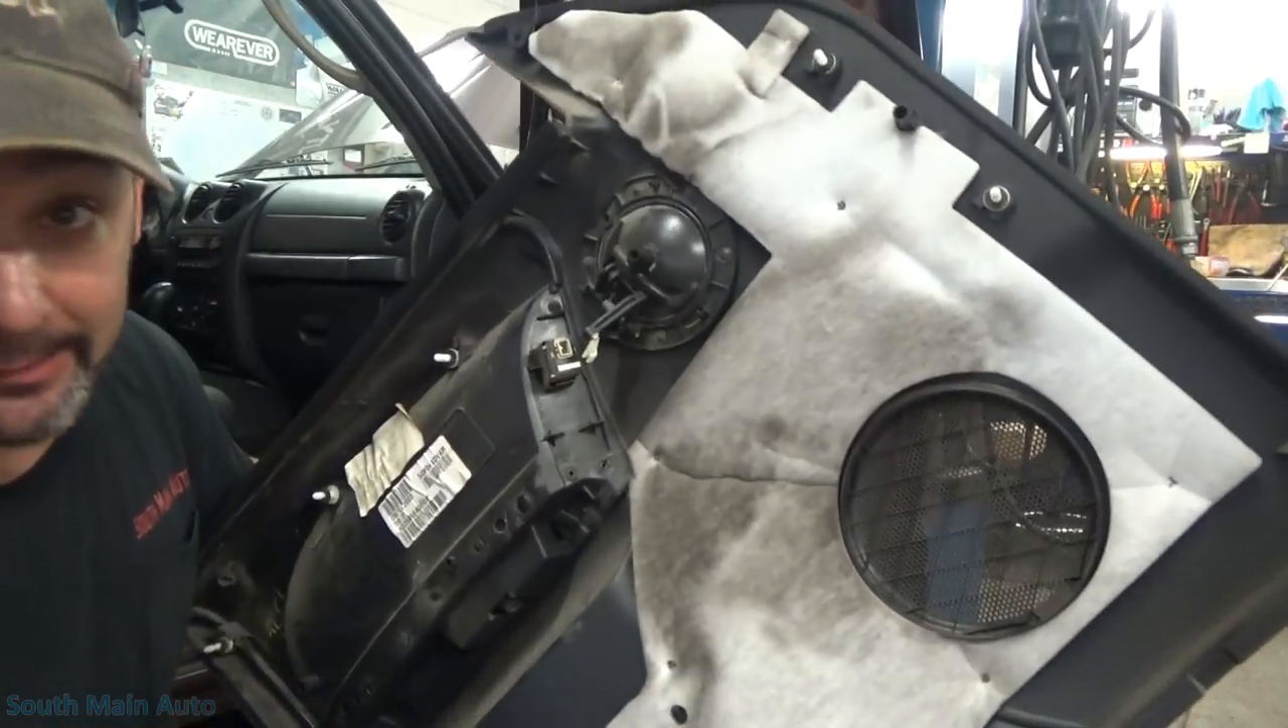There it is, the panel's off.